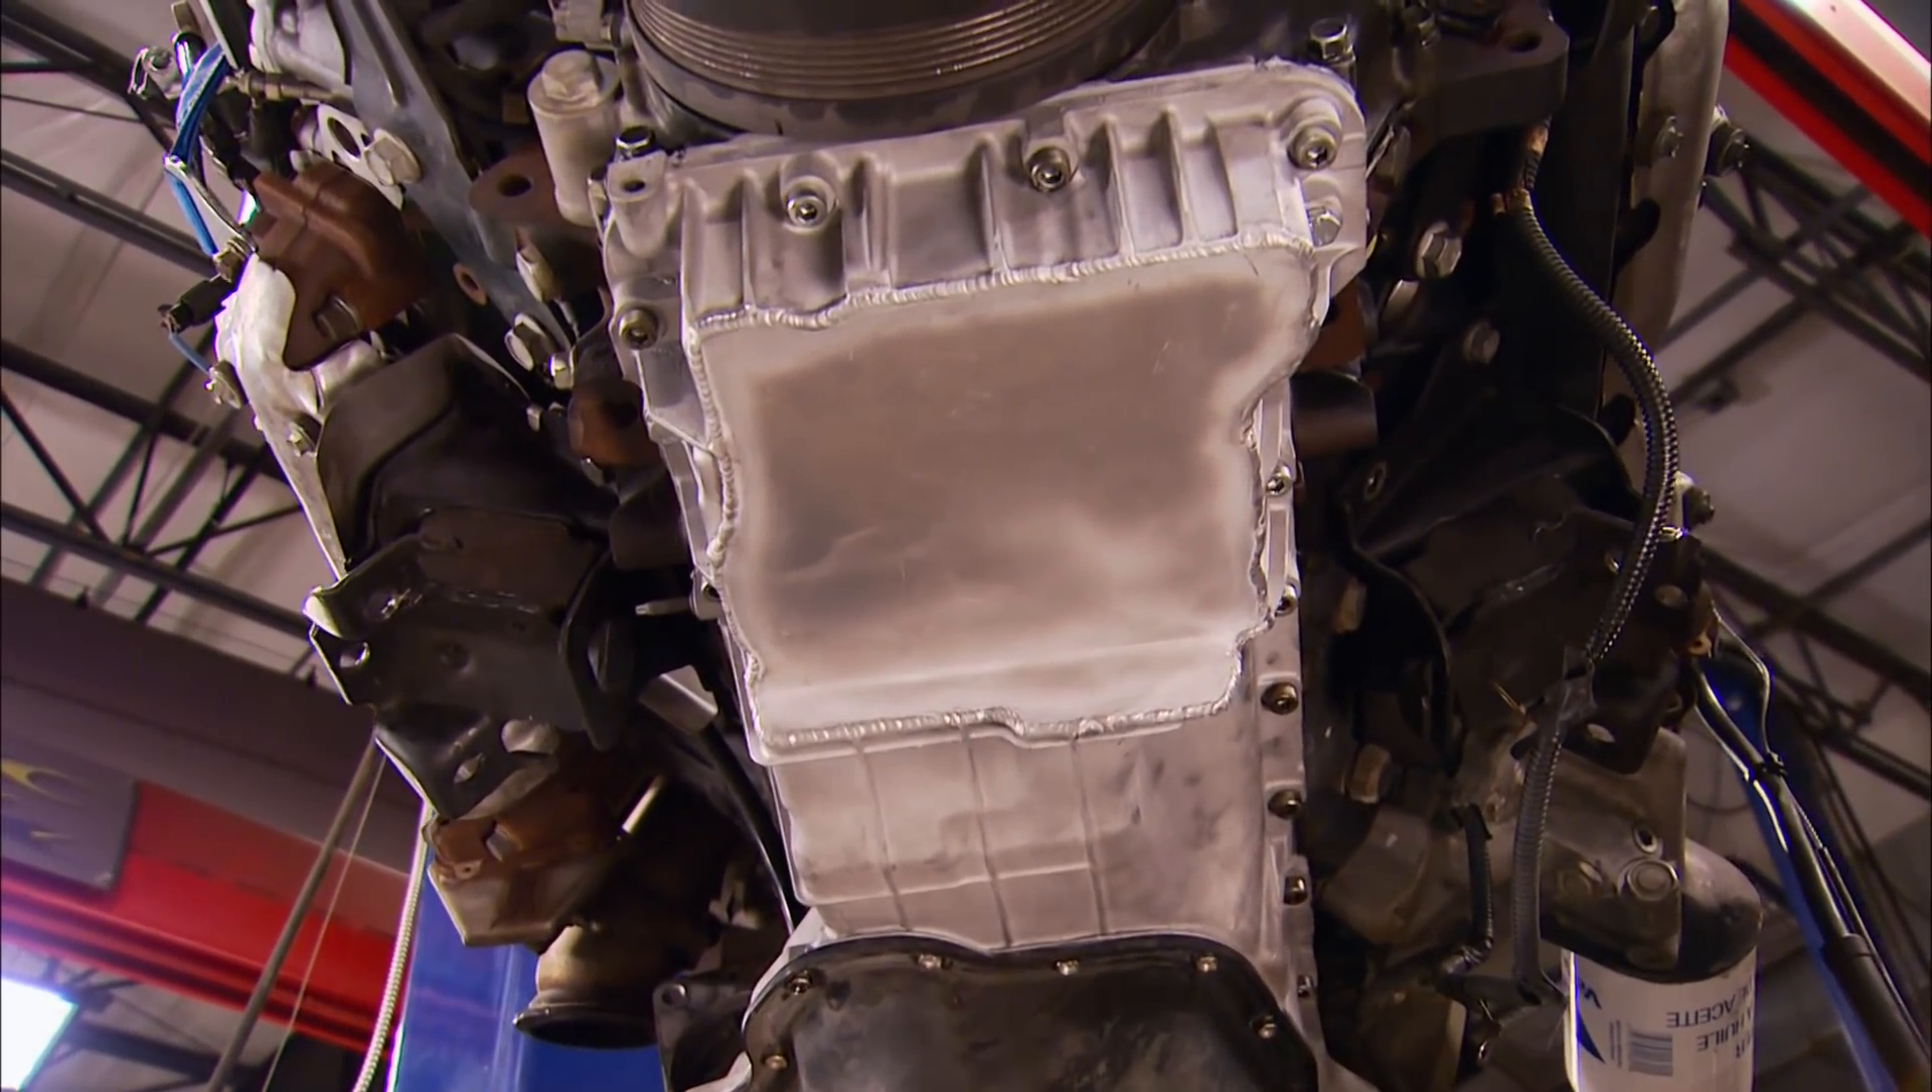Now to seal up the pan, I just used a piece of eighth -inch aluminum plate that I bent and obviously trimmed to fit.